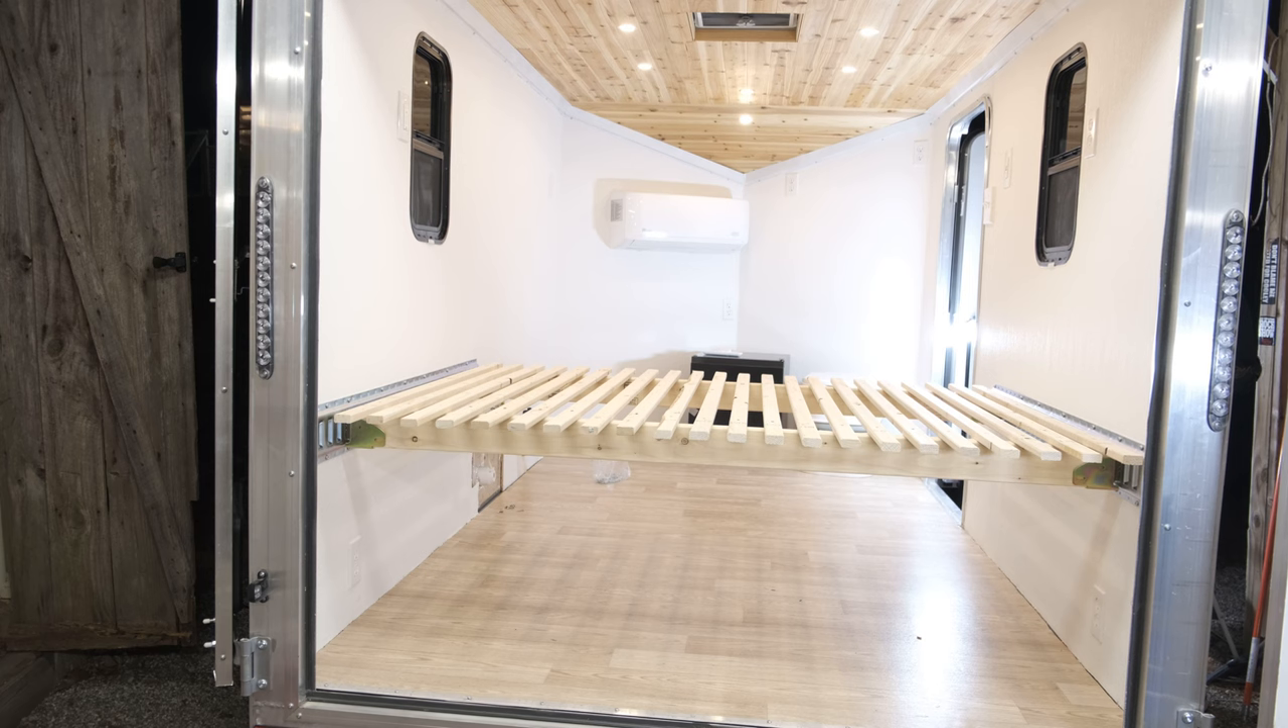All right so we've got the slats in and it's looking good so uh you know I want to lay my wife down on a bed of roses but all she's getting is a bed of slats.